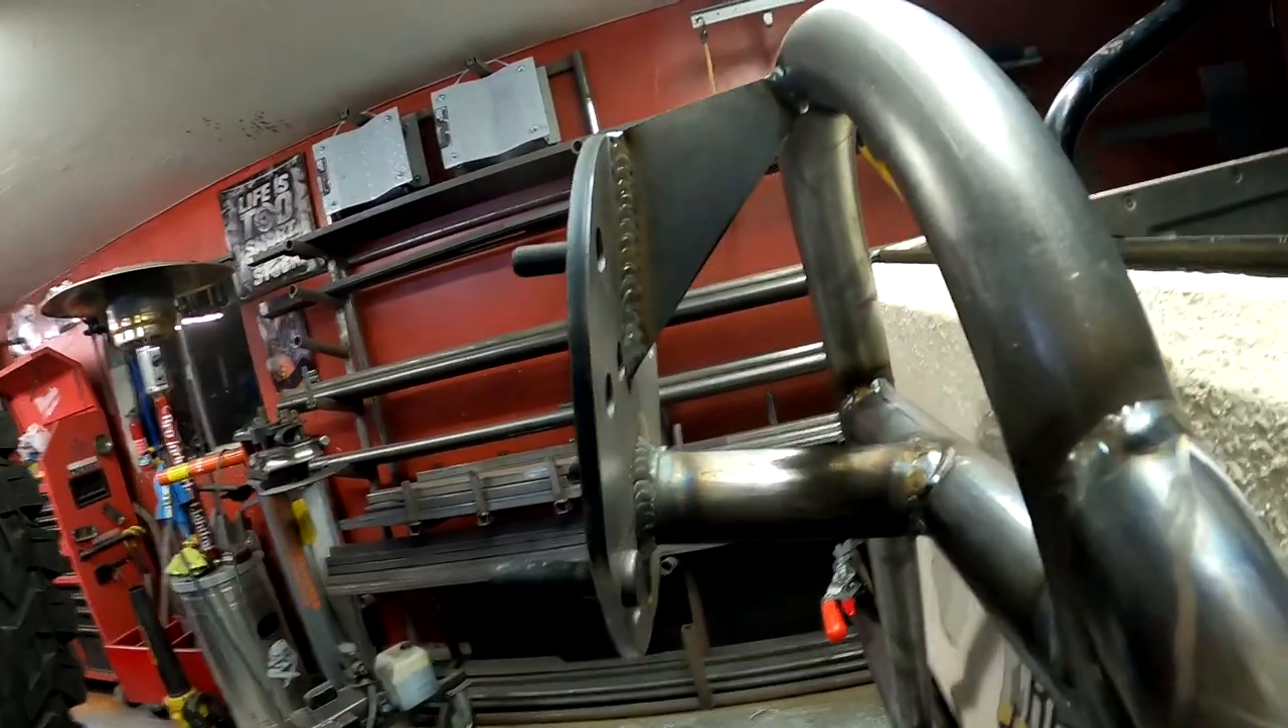We've got everything fully welded on got the top gusseted together here.